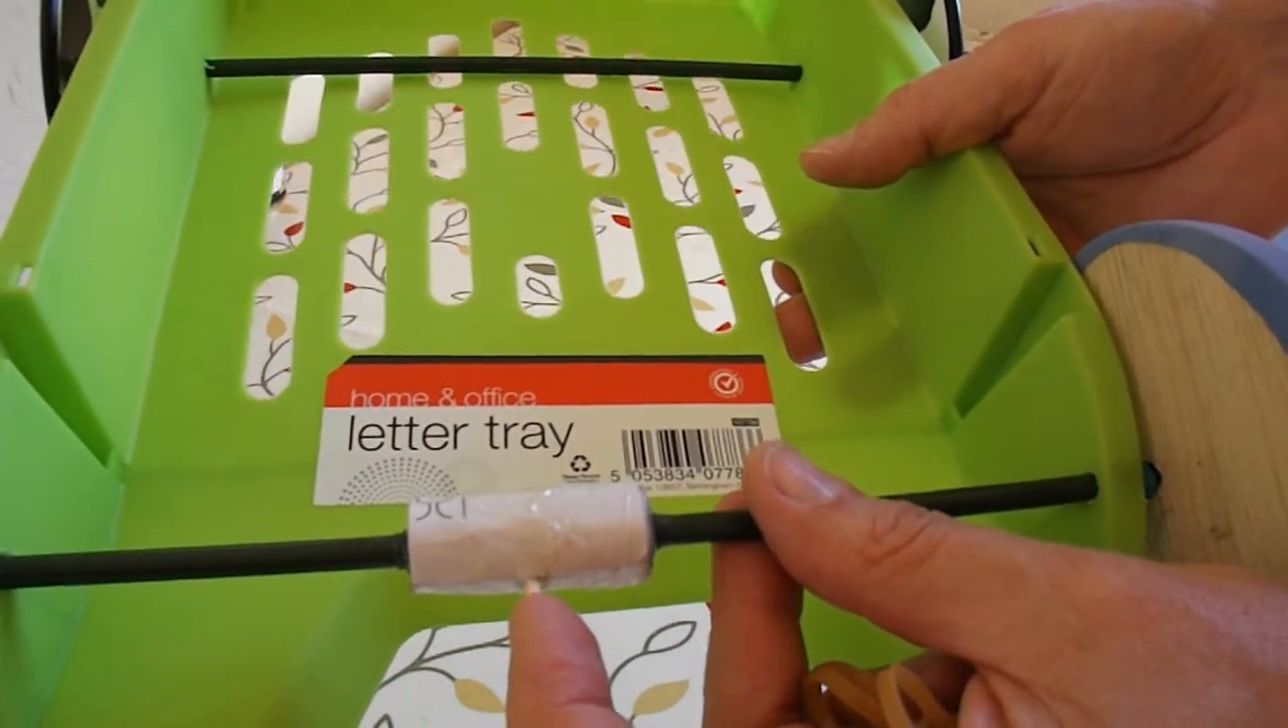Right, that's my bit of cardboard wrapped round the back axle just to make it a bit wider.